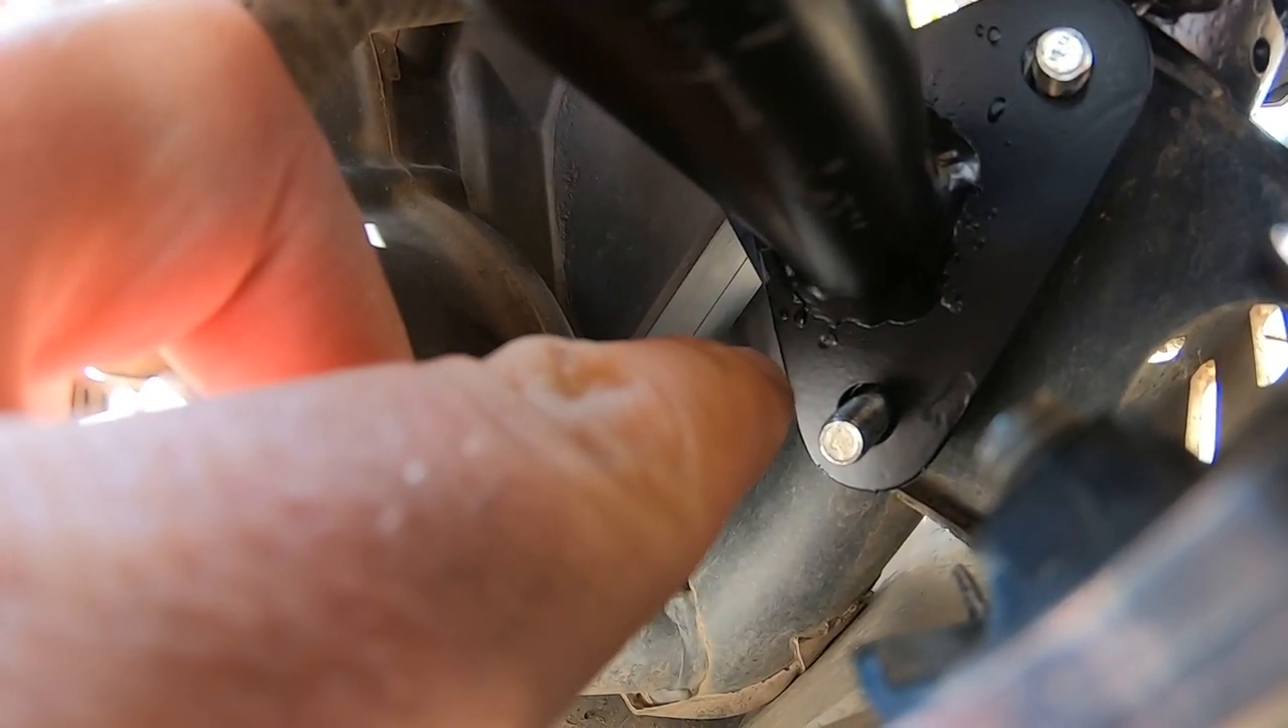You have the bolts through we gotta put a washer and the nuts on.